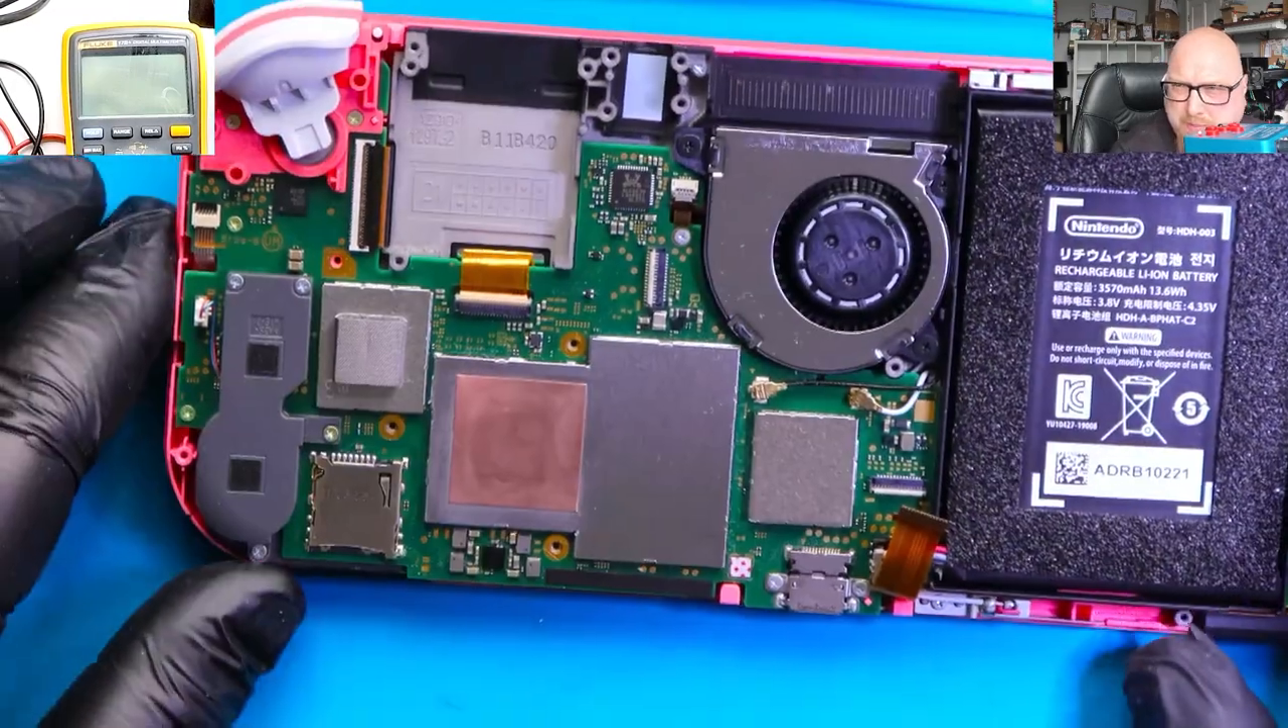This console is already disassembled to let me install the chip.